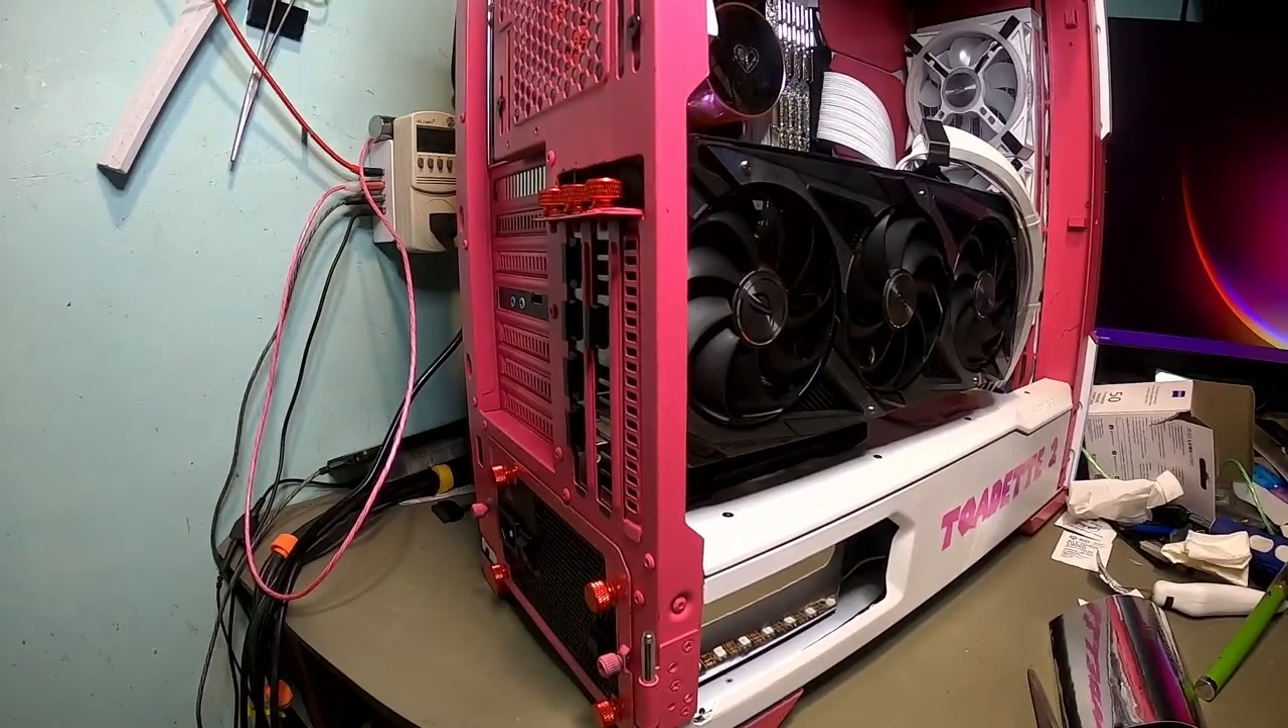Uh, as you can see, I've got the video card in now.